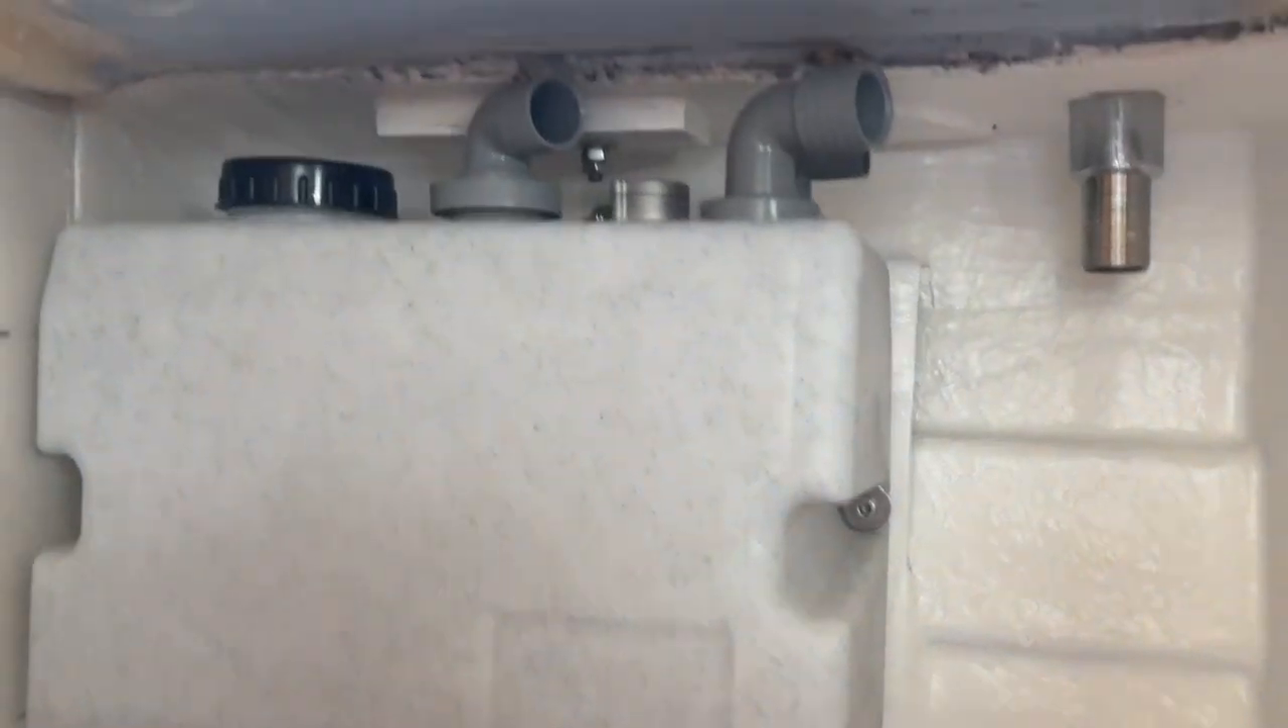All the inlets and outlets on the top of the tank are there along with the tank sender so that's all ready to go.